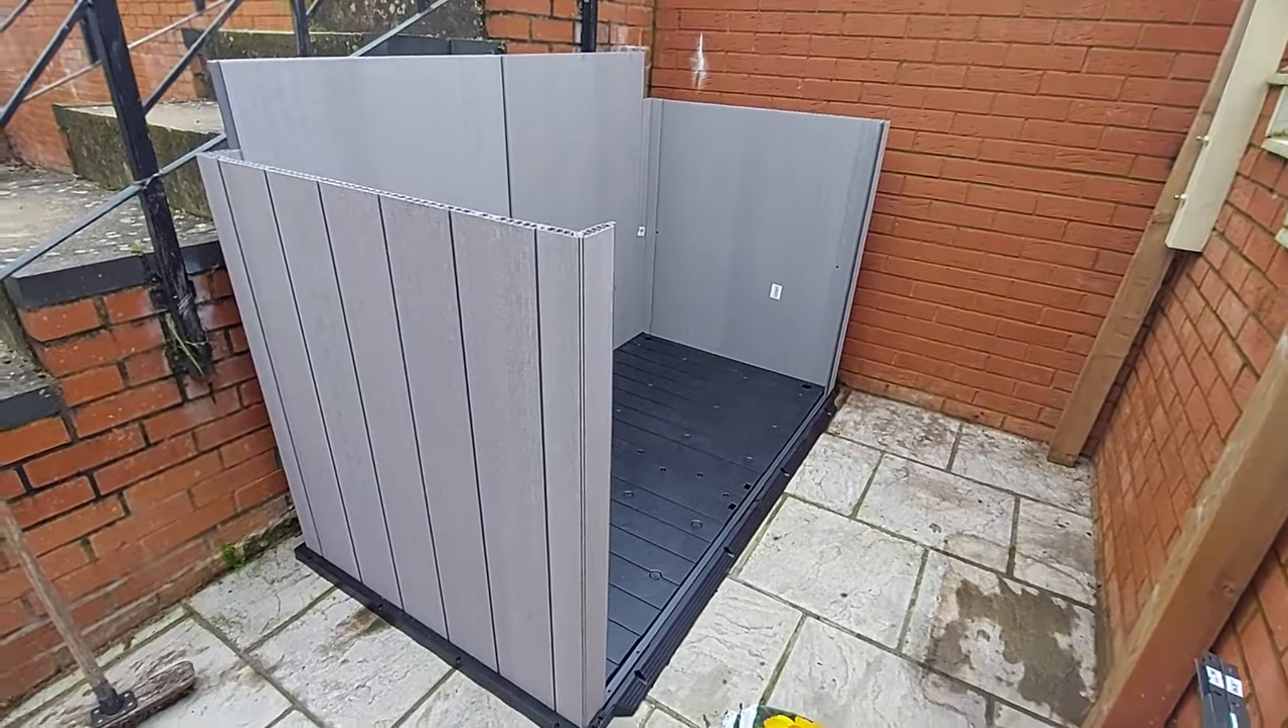So I just assembled the base and I've got the back fit up.